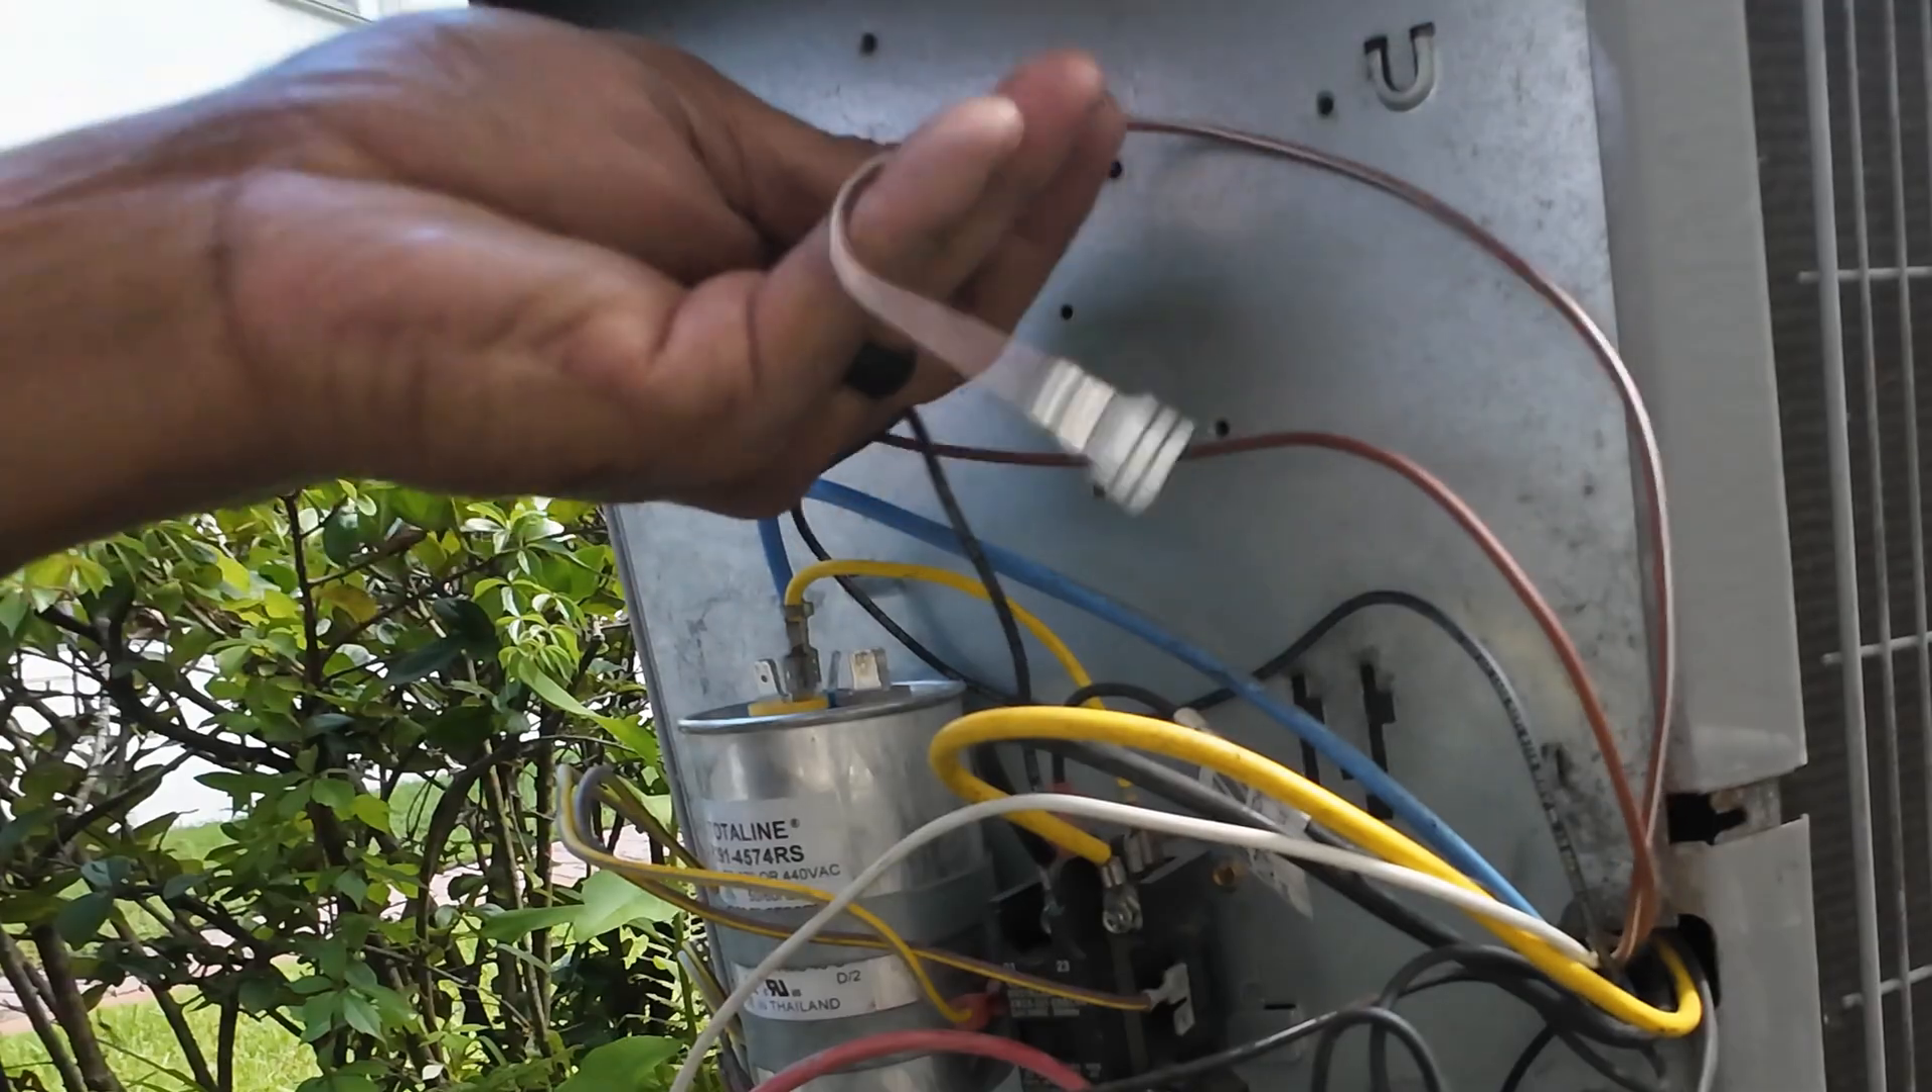Connect the white to where the yellow was connected to, and now all I need to do is connect the brown wire to my capacitor here, which will control the fan.